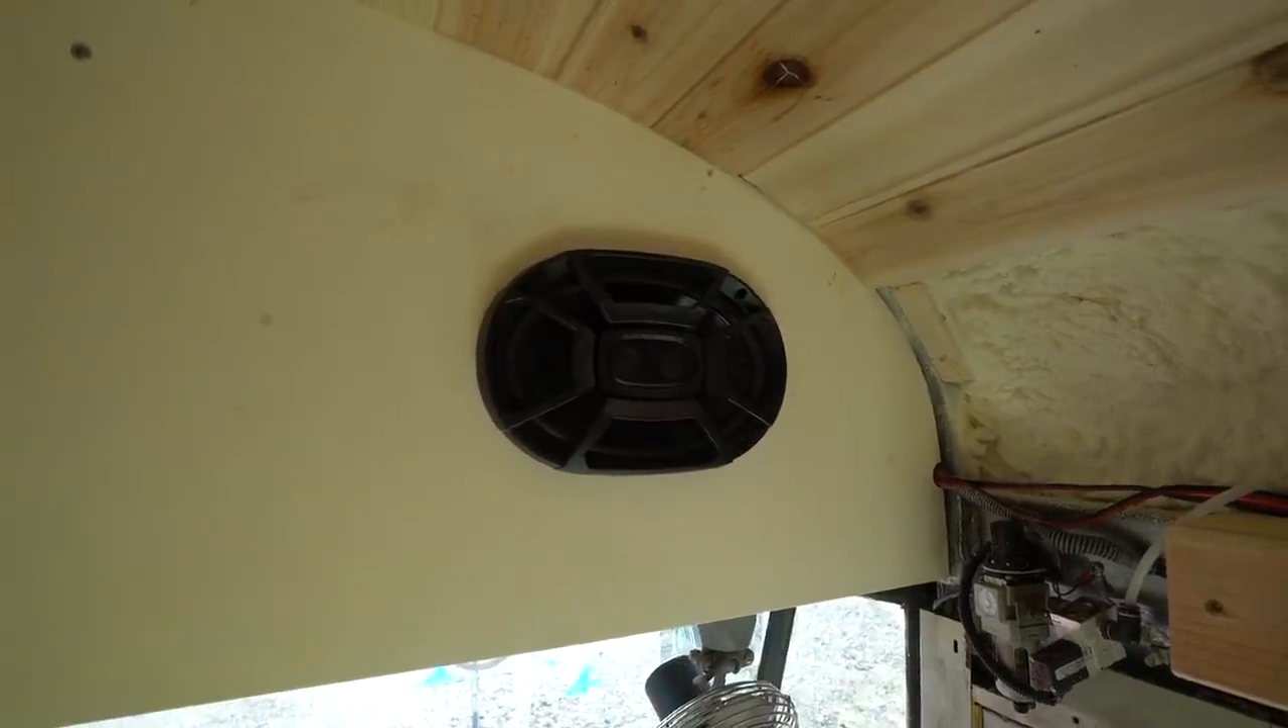This is what it looks like when you have a speaker installed.